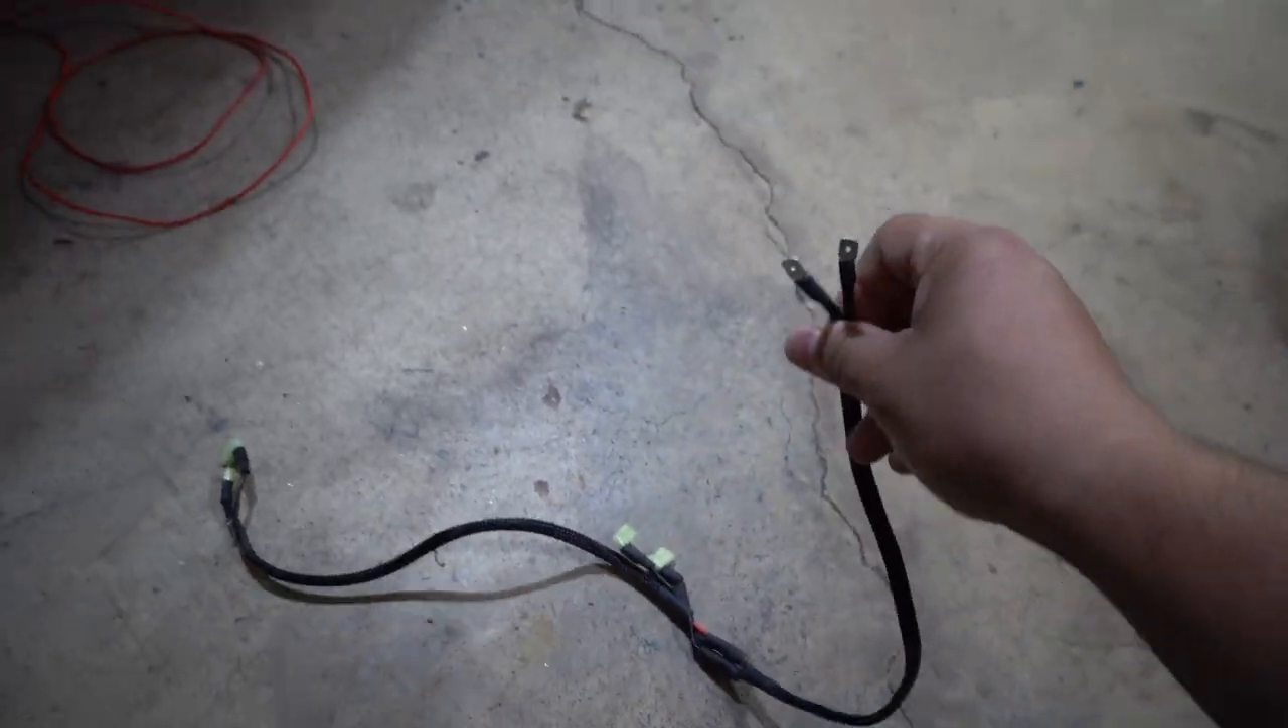We got the two connectors for the farther horn, the two connectors for the closer horn right here. And they're all coming together here. They splice into one right here. So we just have one power, one ground running here. Got the two spade connectors and we're good to go.